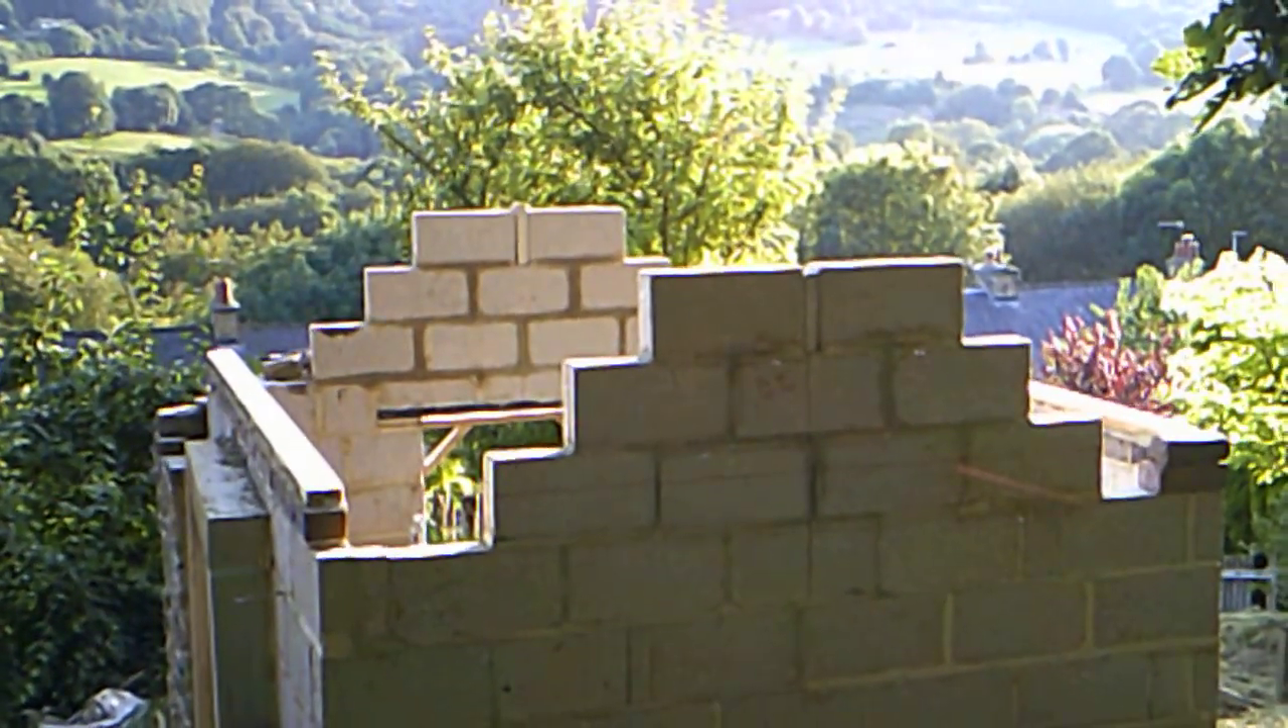I've done some more work on the shed and I've started putting up the gable ends.